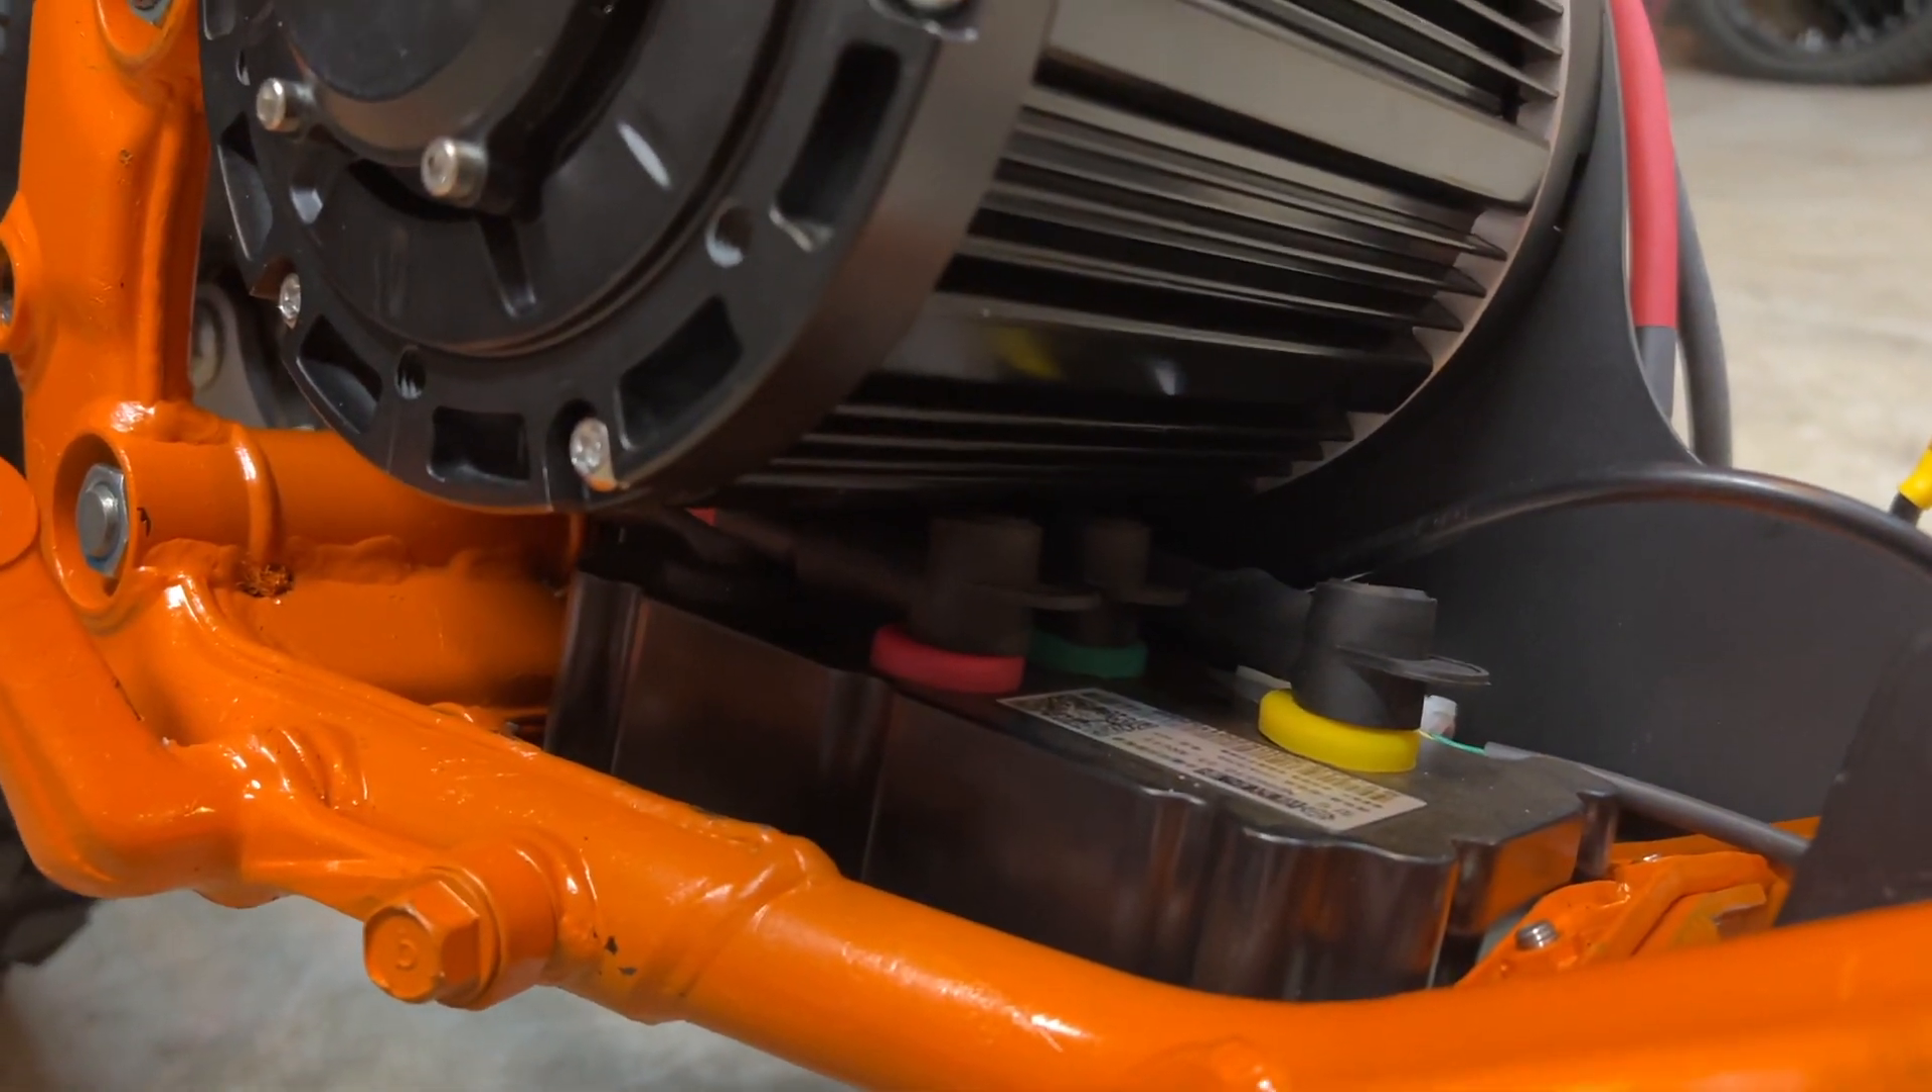There's a good amount of room there between the motor and the terminals.